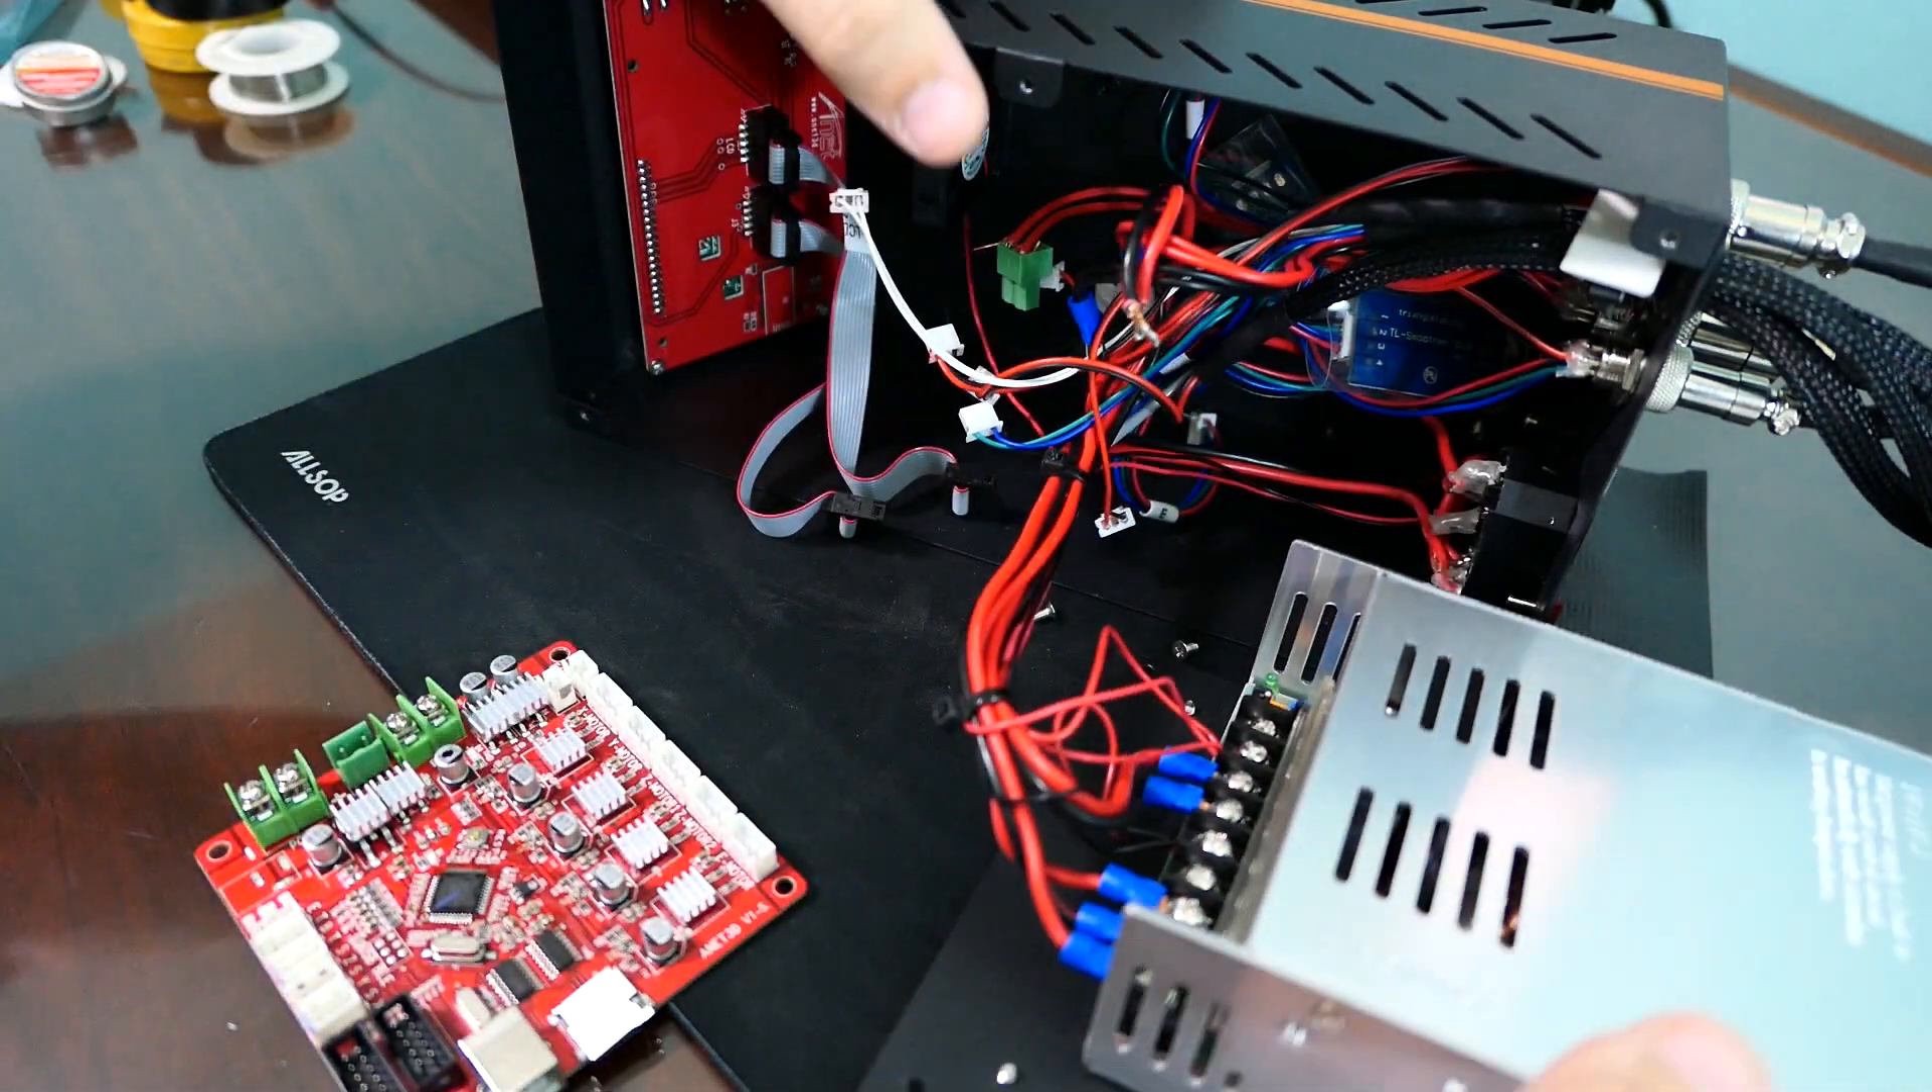So we have our board completely out now and we're going to set this entire shell and everything off to the side here.